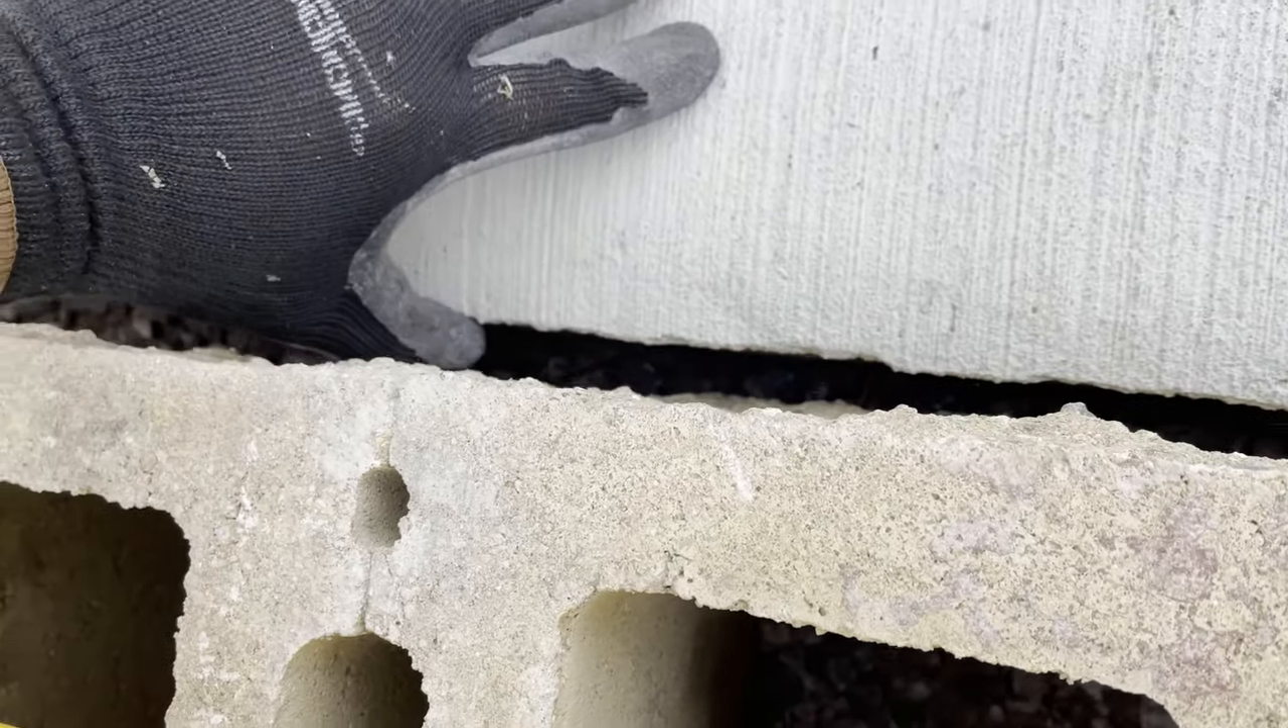And one thing to note is that with this type of wall, with the textured blocks, you can see we've got a gap there because the edge of the concrete isn't perfectly smooth because the concrete went over the top of the form there.